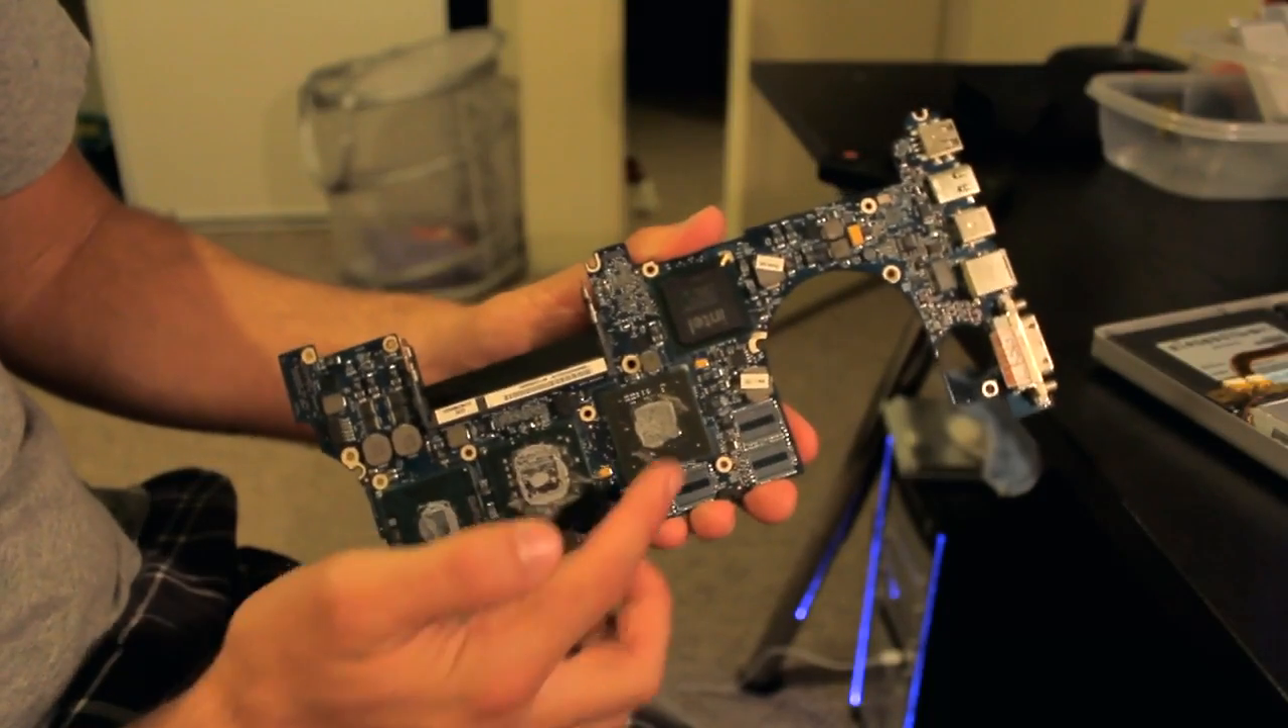Our logic board is officially out.